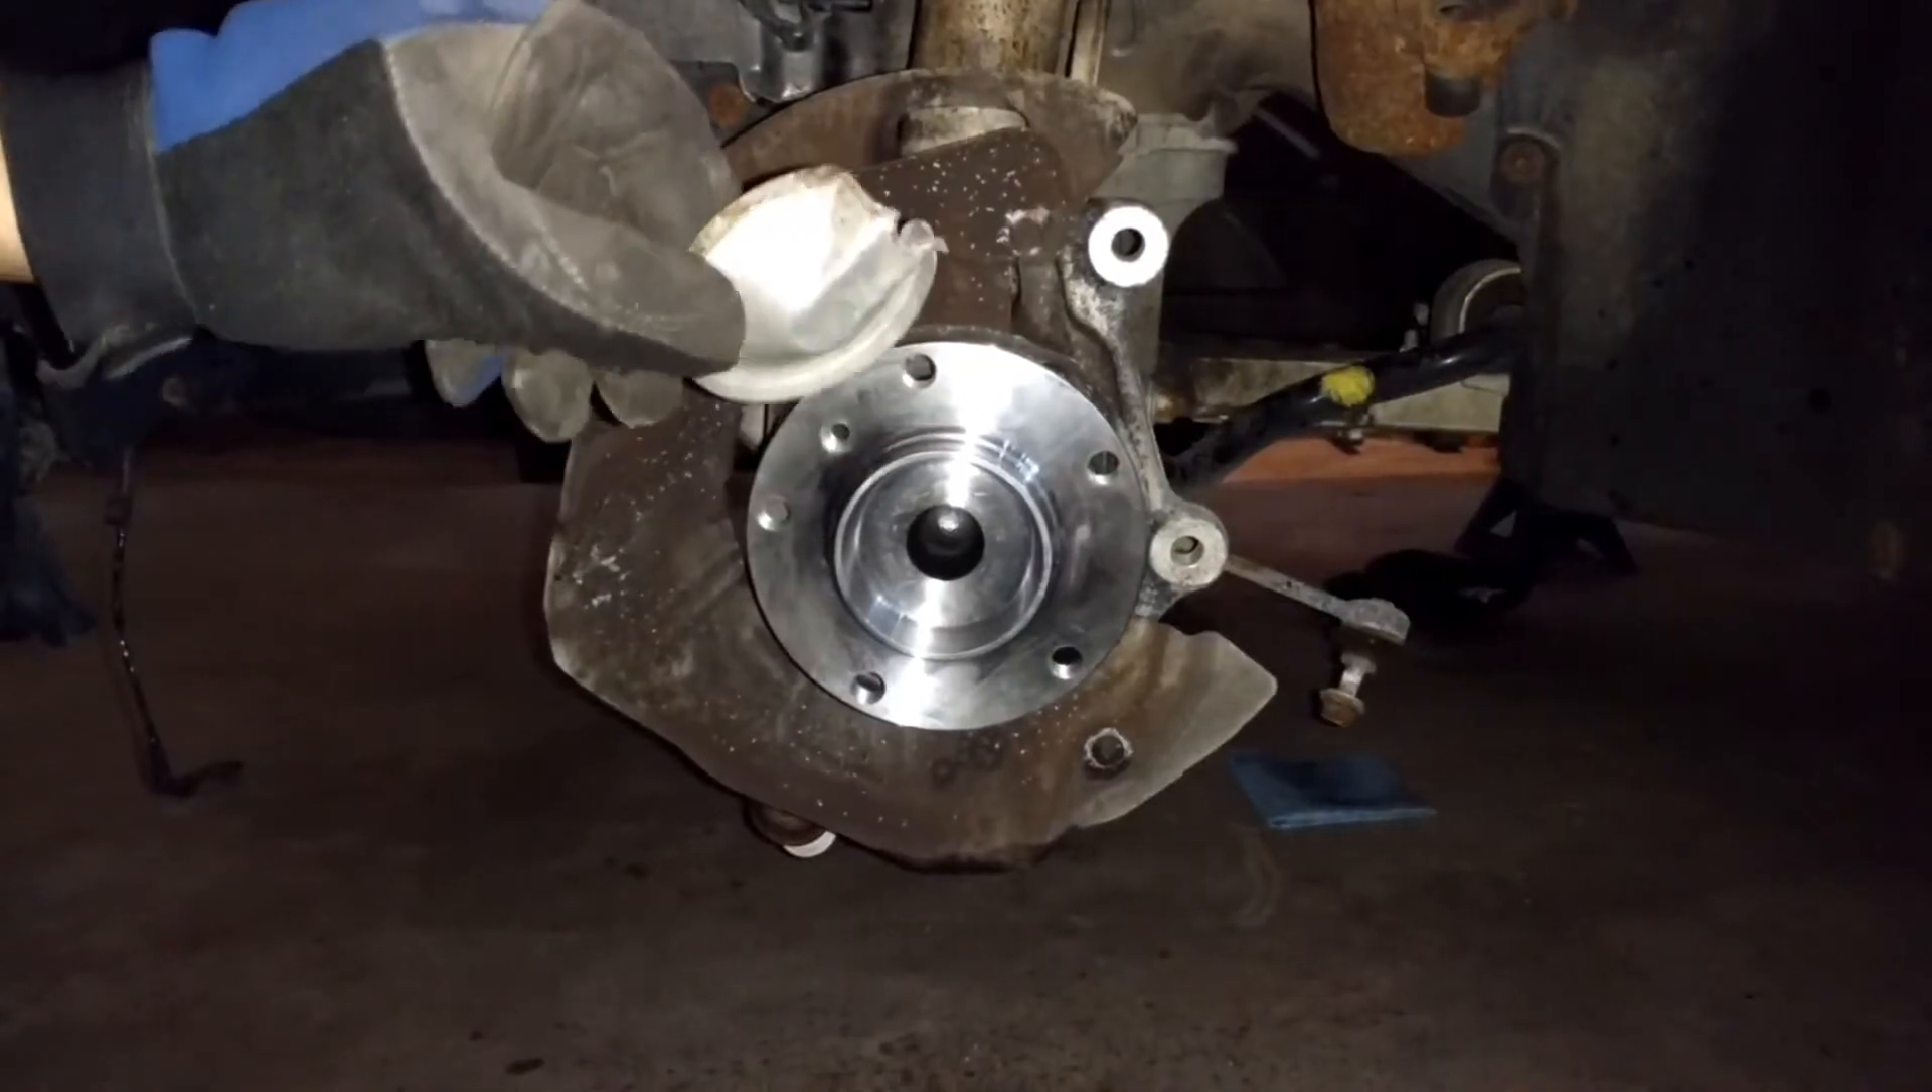Now that the new wheel bearing is bolted in and torqued in, it's time to put this dust cover back on.